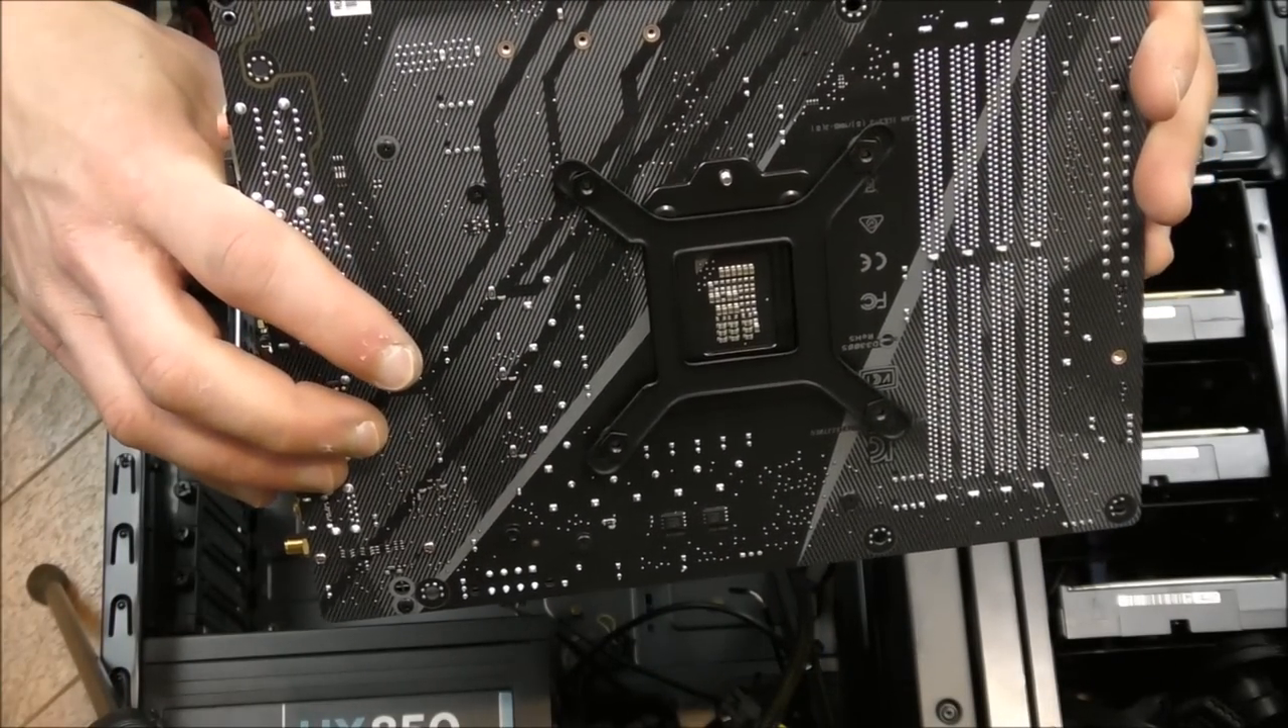All right, I've installed the mounting bracket for the cooler already on the back of the motherboard.